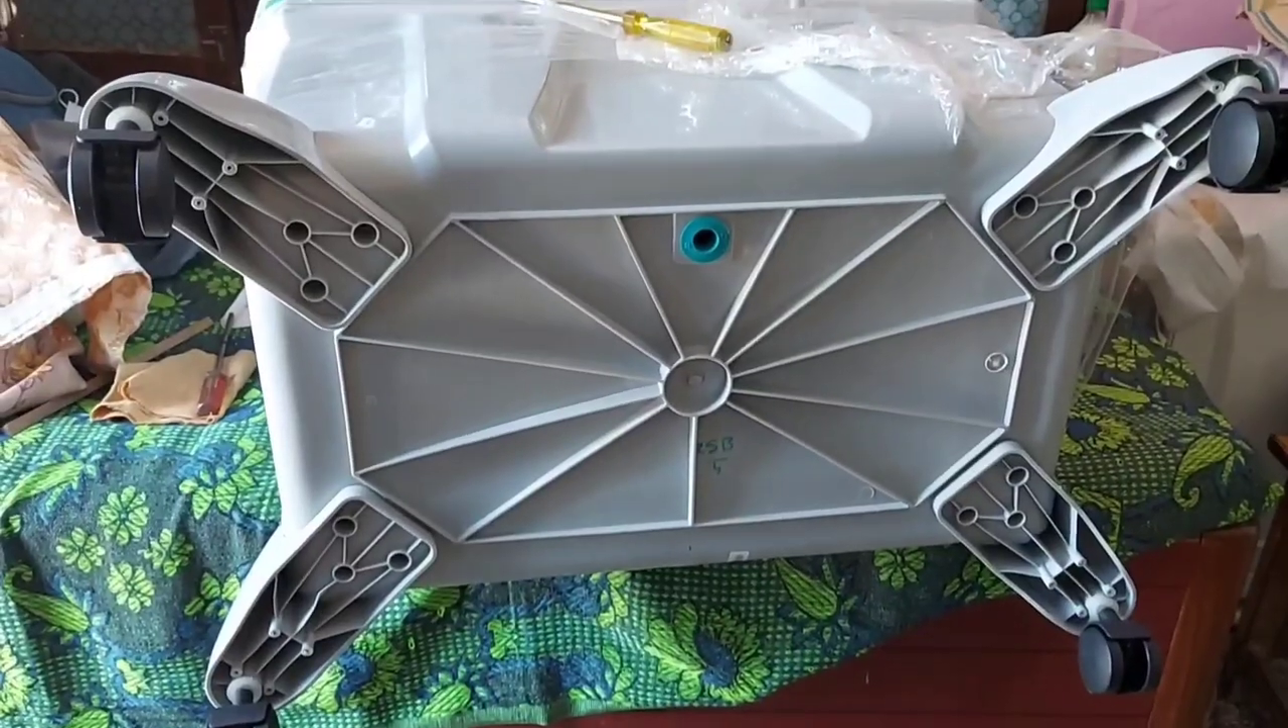चारो वील अभी हमने fix कर दिये हैं screw driver से।